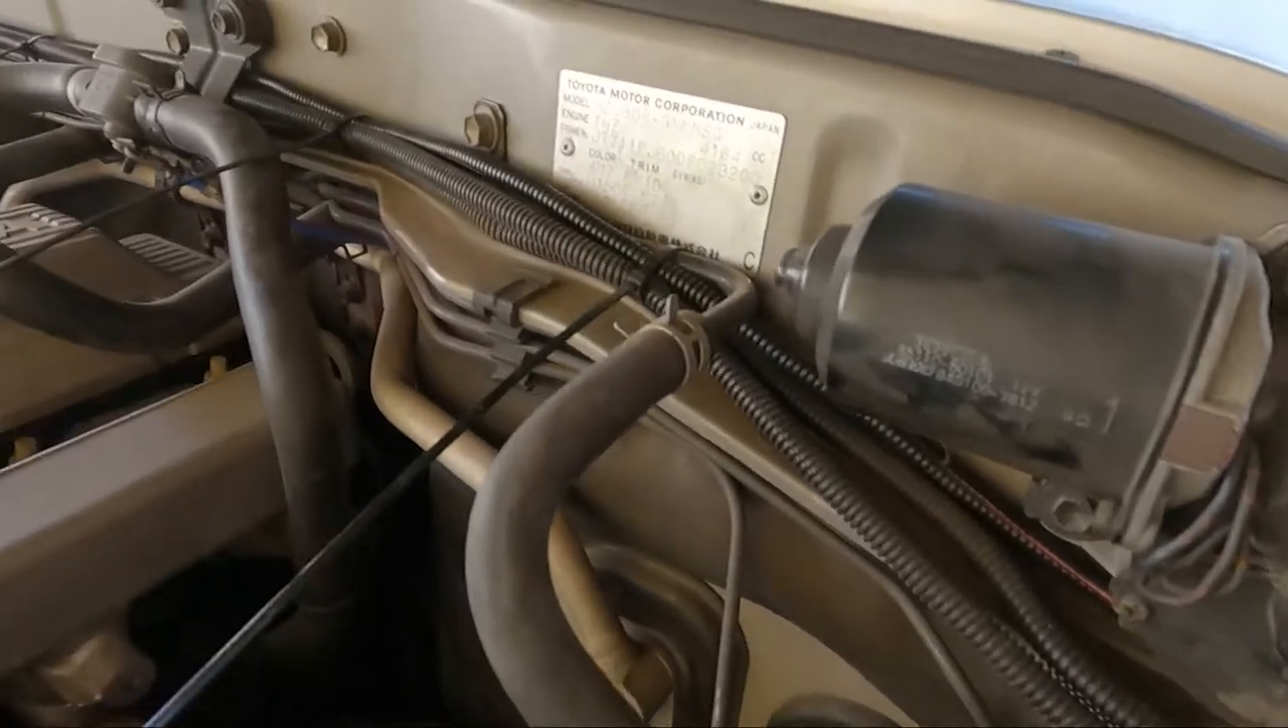I've run the wiring haven't cut off any of the cable ties yet.